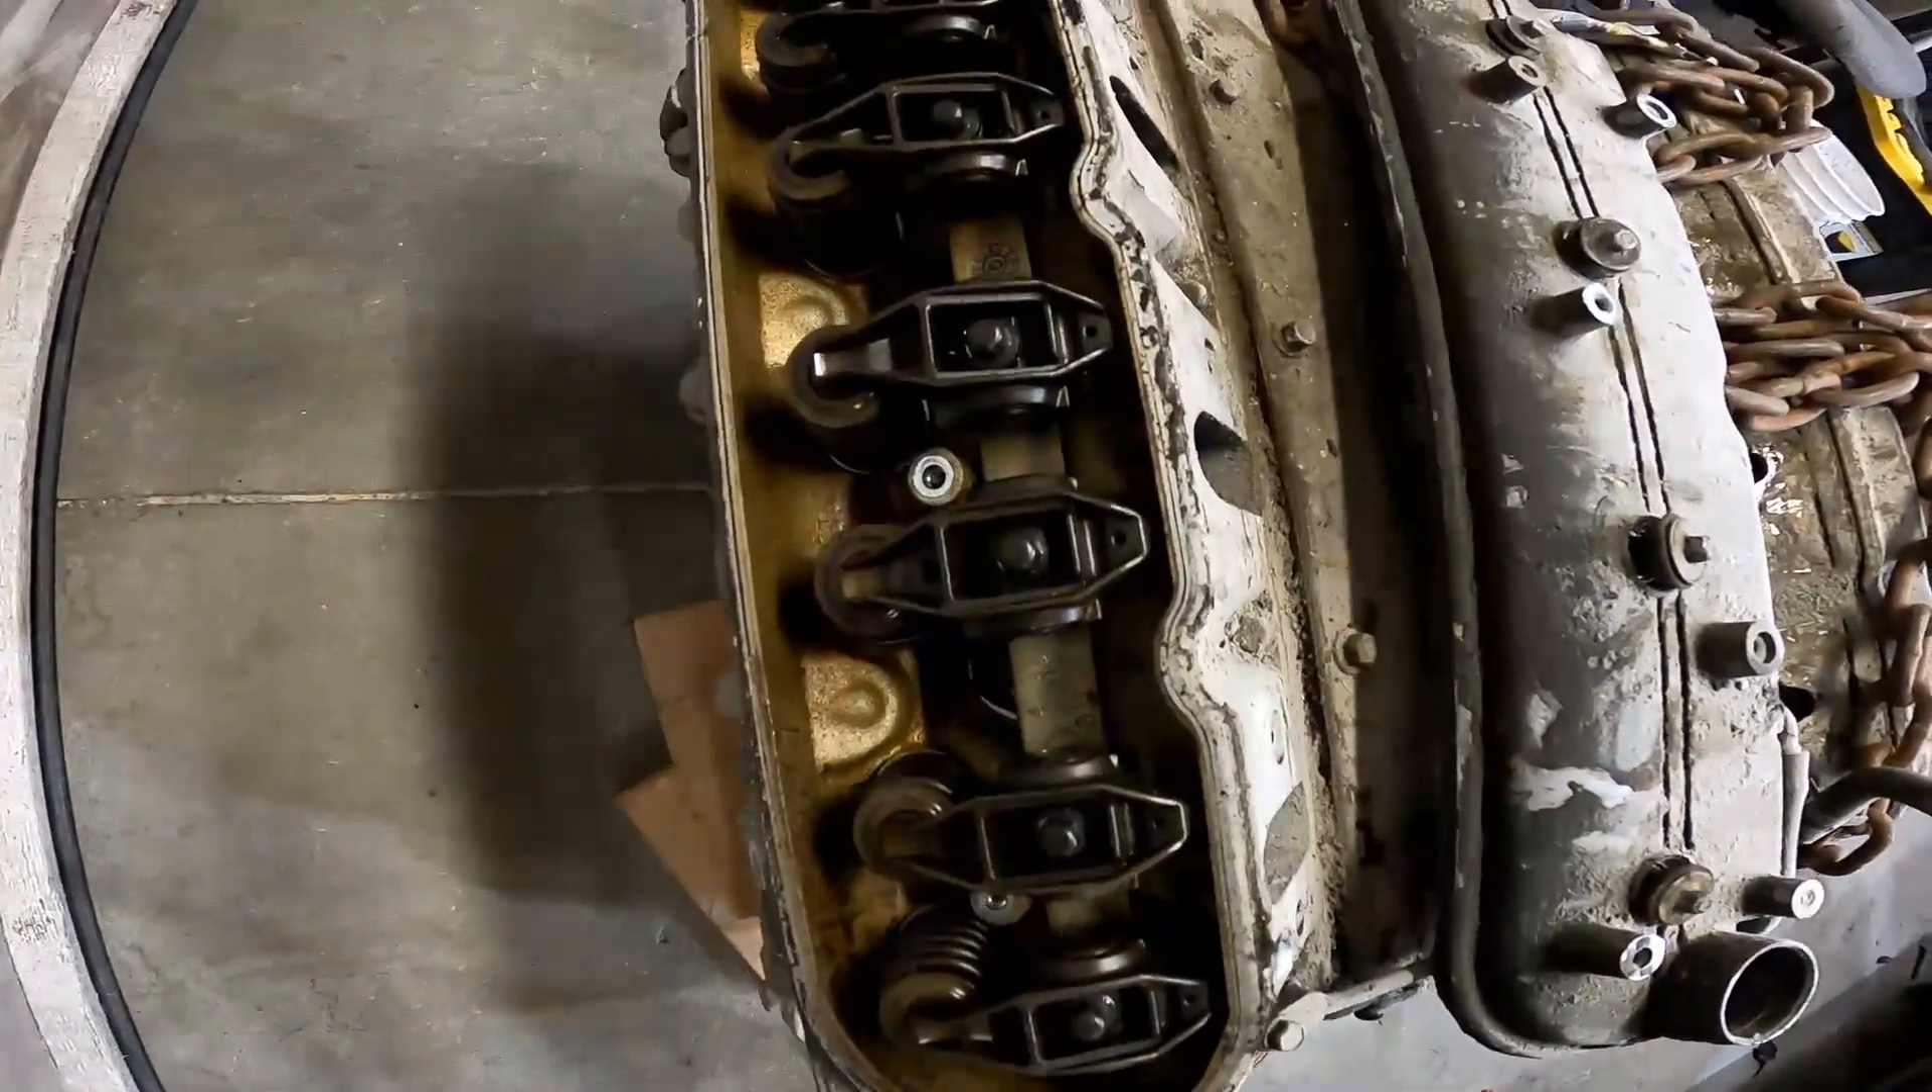All right, guys, we've got the valve cover pulled off.